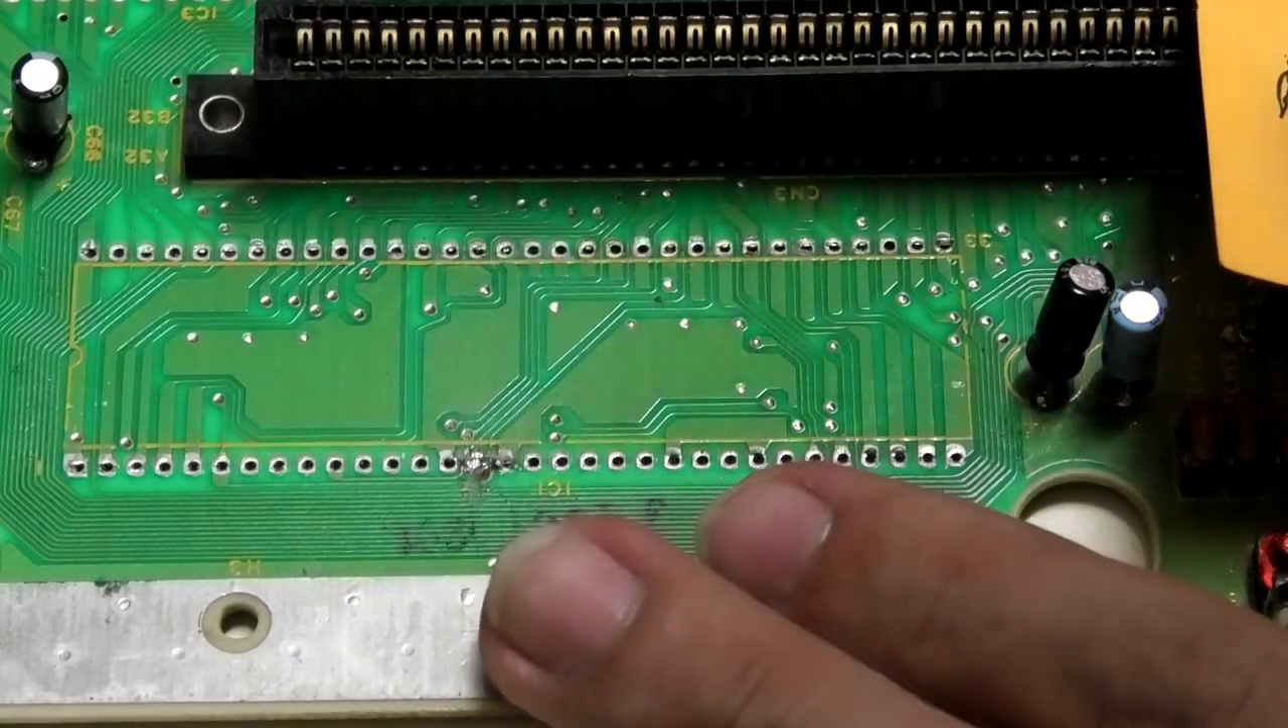So I've already taken out the original dead CPU and ordered a socket to go in its place for CMOS swapping because I am not soldering and desoldering 64 pins multiple times.